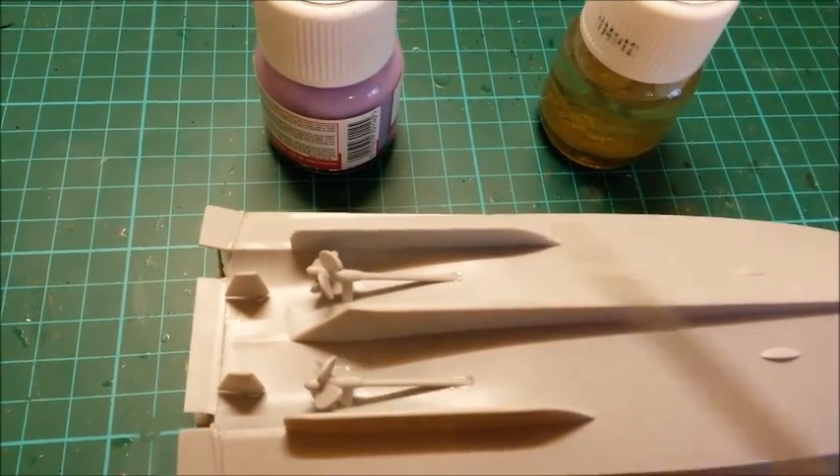I've put the propellers and their shafts on and the rudders.